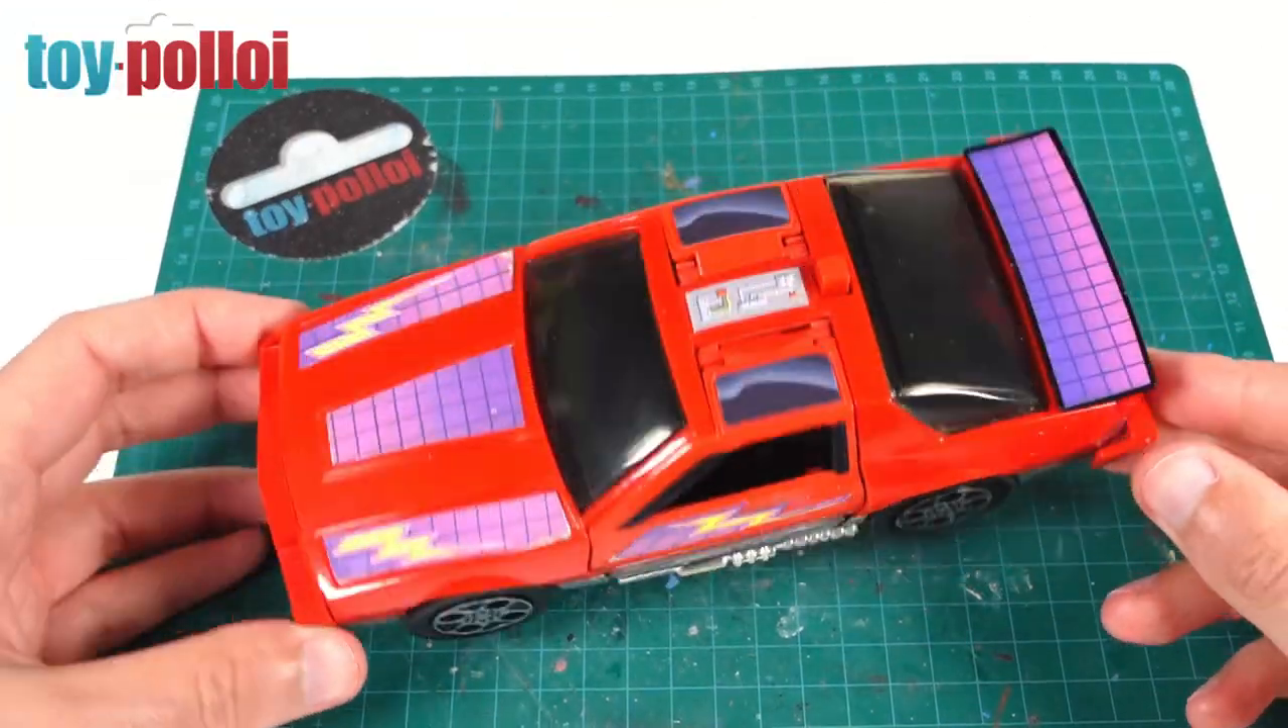Putting those stickers on the top really does make it look like a finished toy.